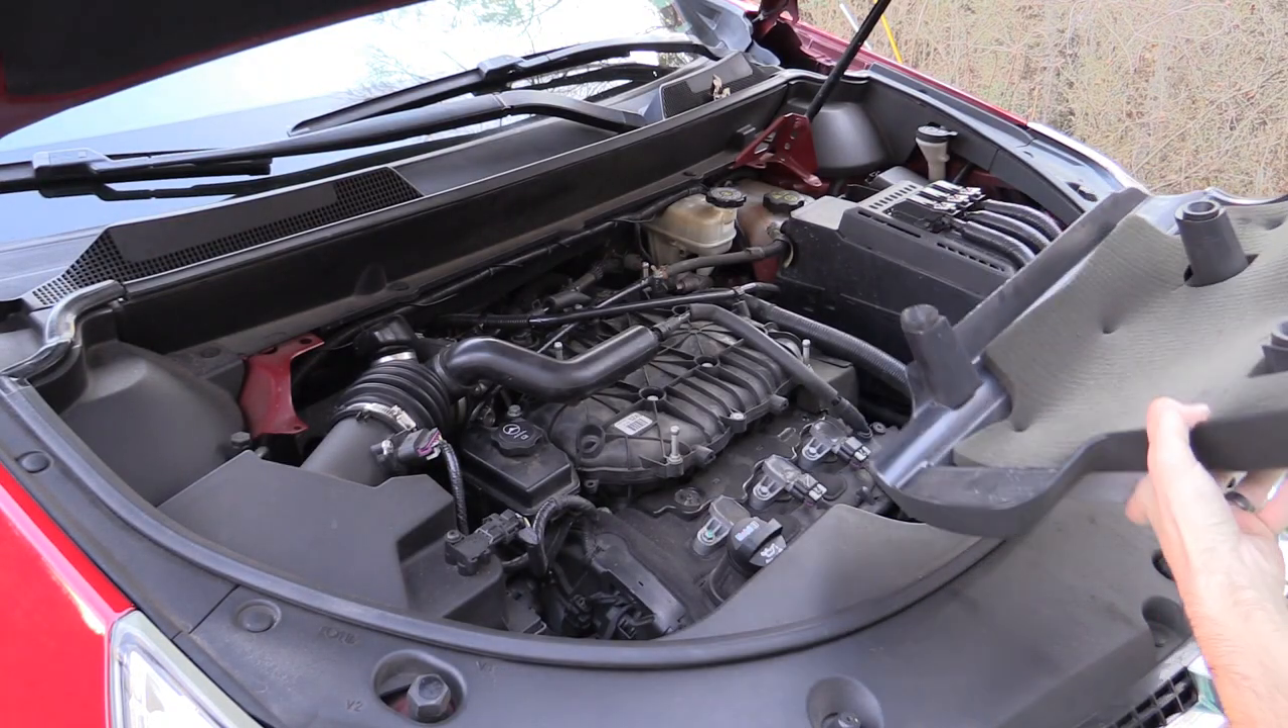Alright the only thing left to do is put the engine cover back on.